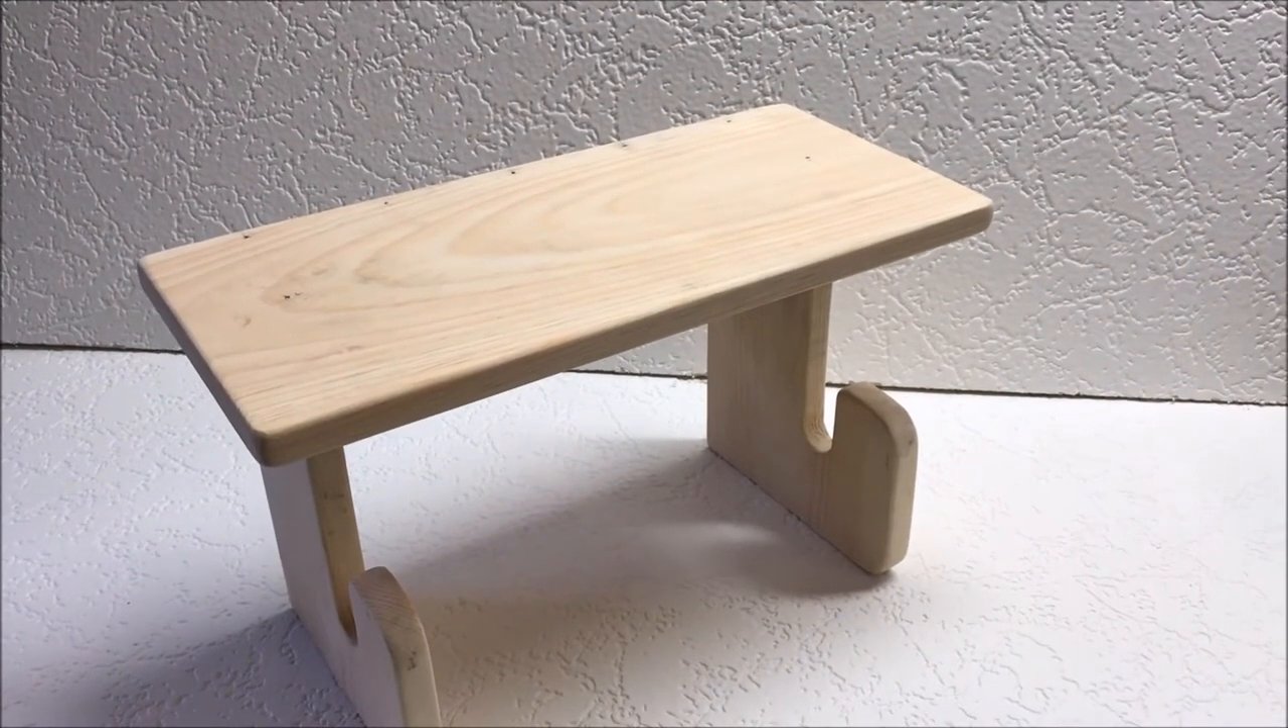Now the top is laid on. With glue. And a few finishing nails.